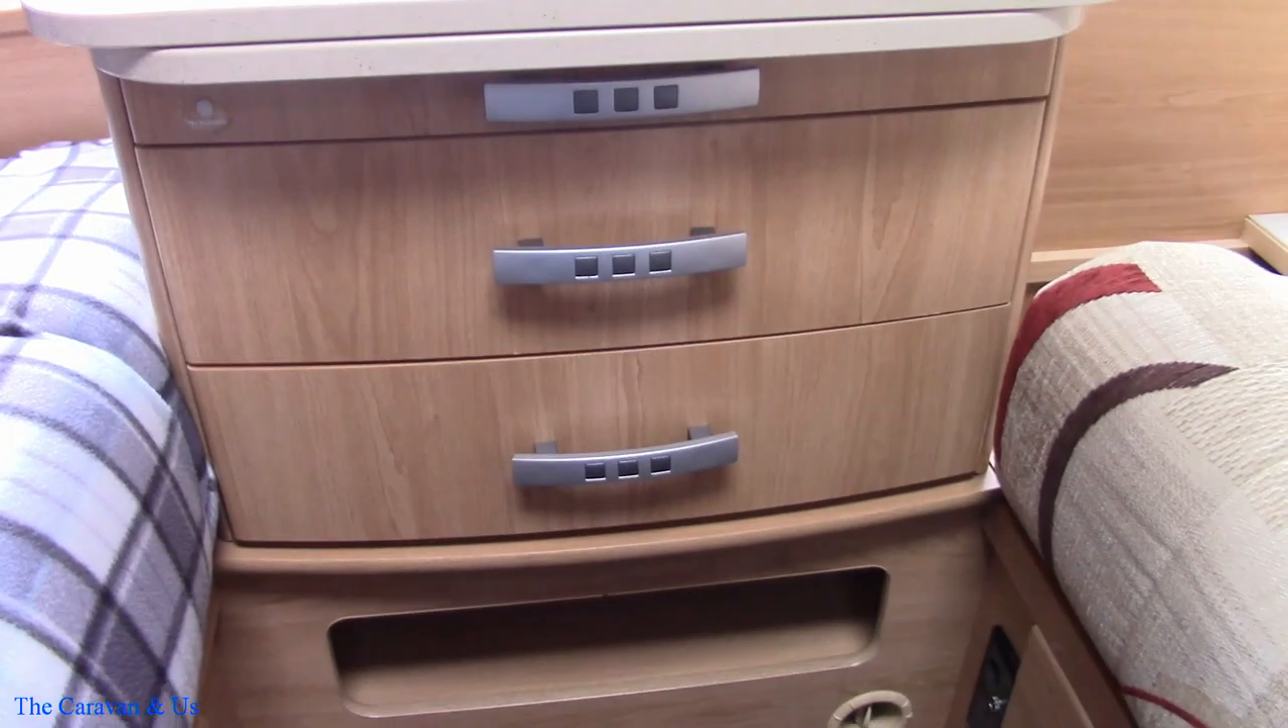So that's it. The centre chest is back in.